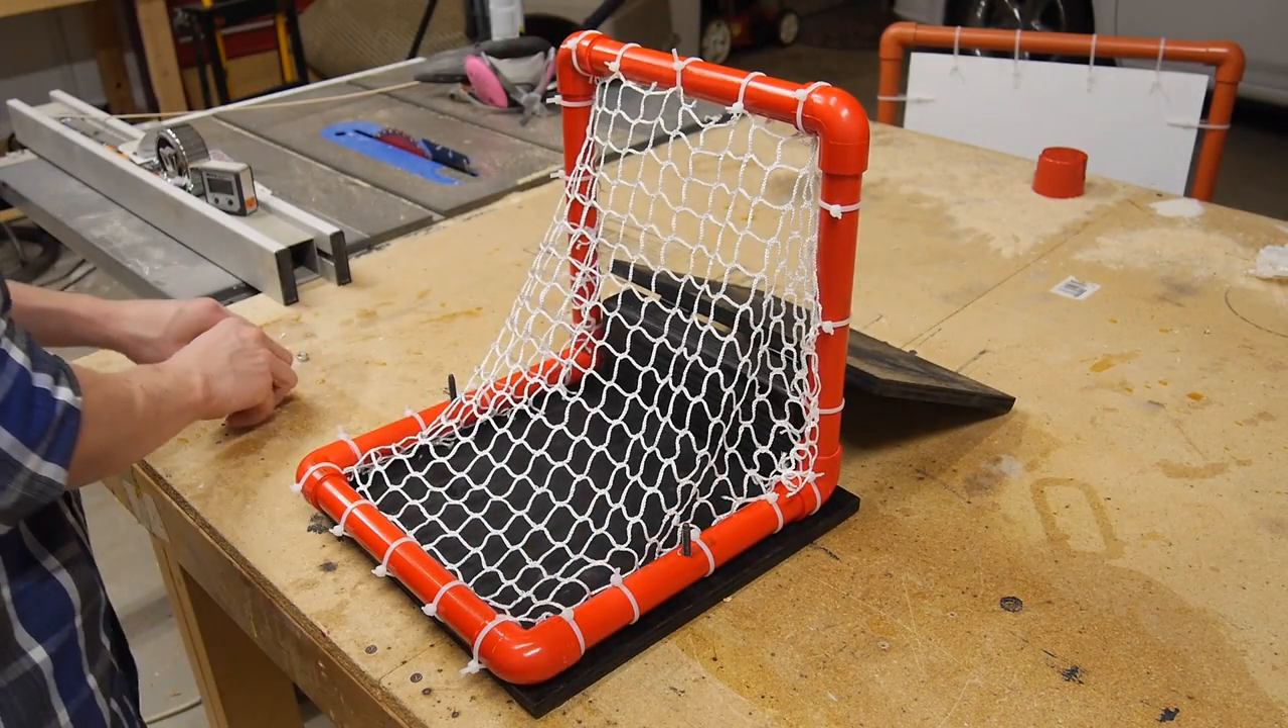Now I have the net all strung on here.